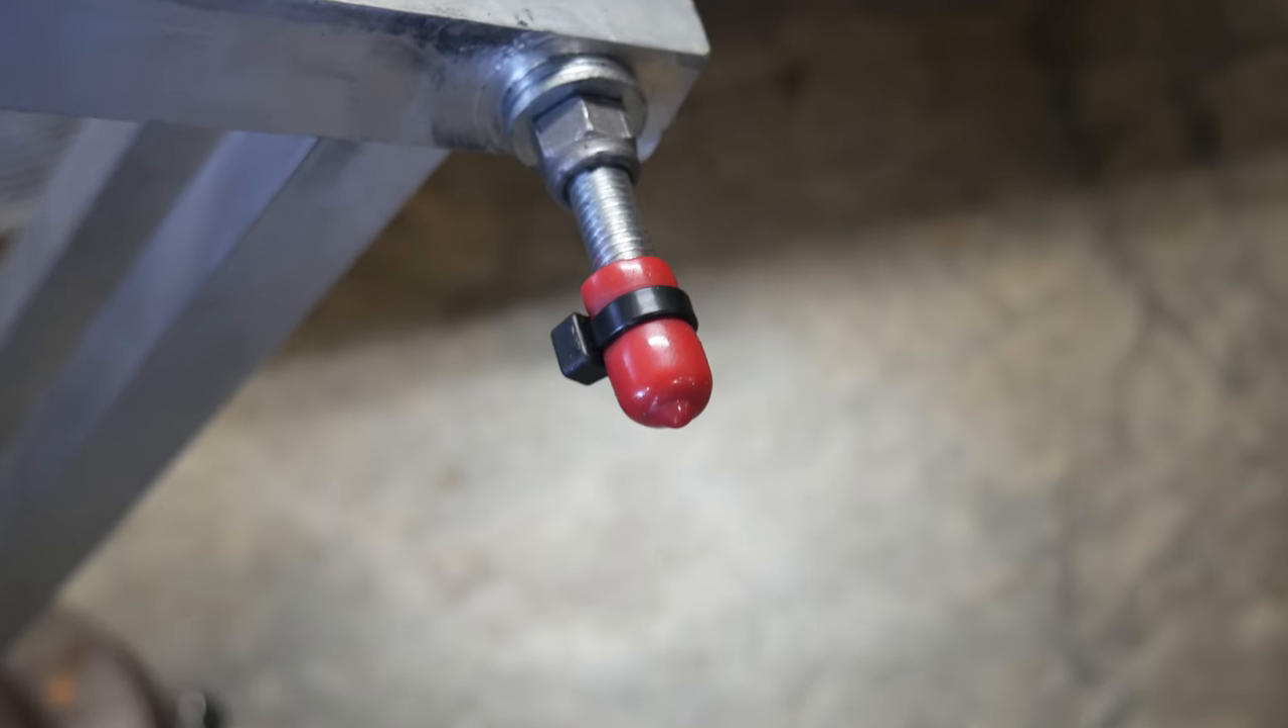It's kind of a nice little handle so i just stuck vacuum caps on the ends to prevent them from scratching anything up.